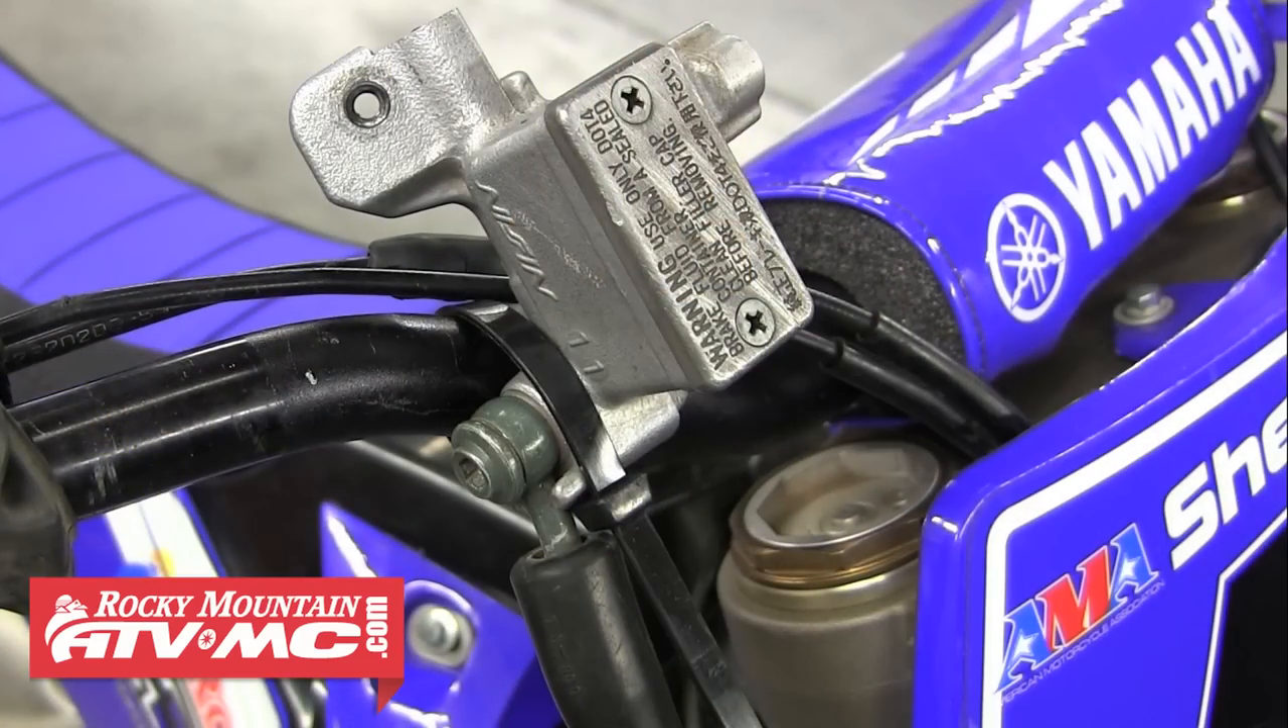We just zip tied our master cylinder to the bars to keep it from leaking all over.